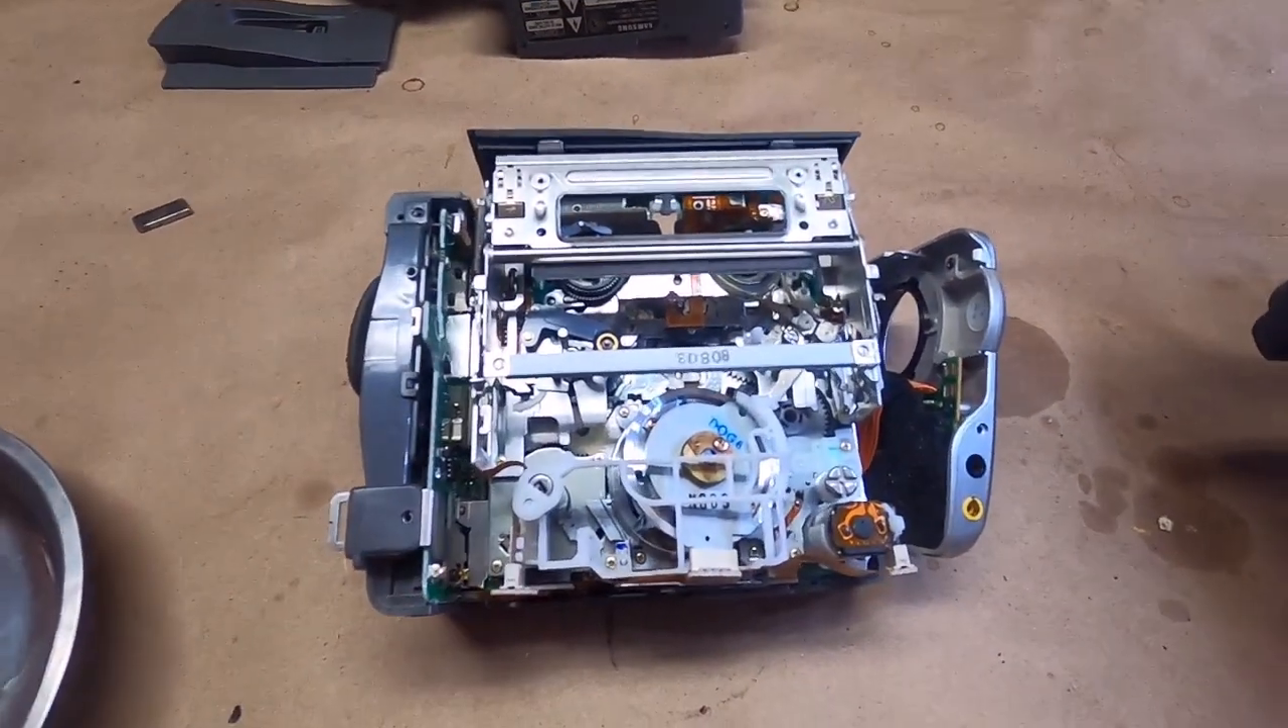So we got the outer cover off and this would be the view of the tape drive mechanism.